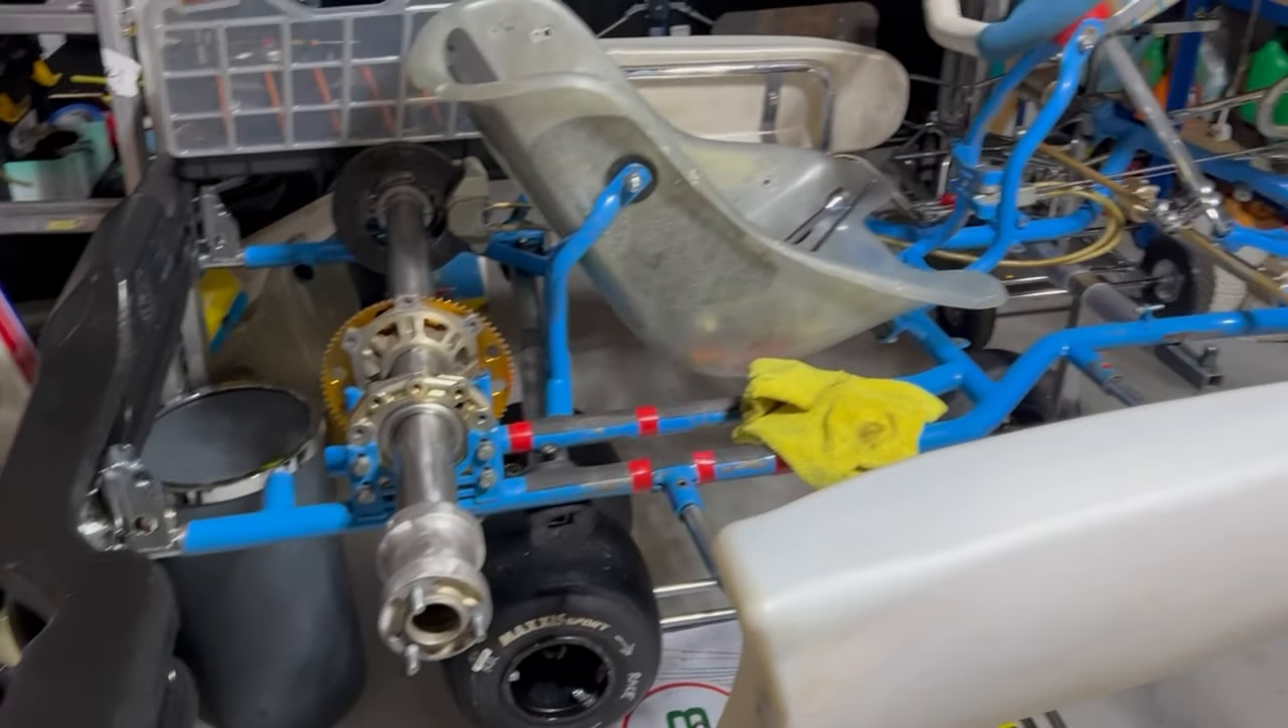We've got the hubs on the rear axles done.